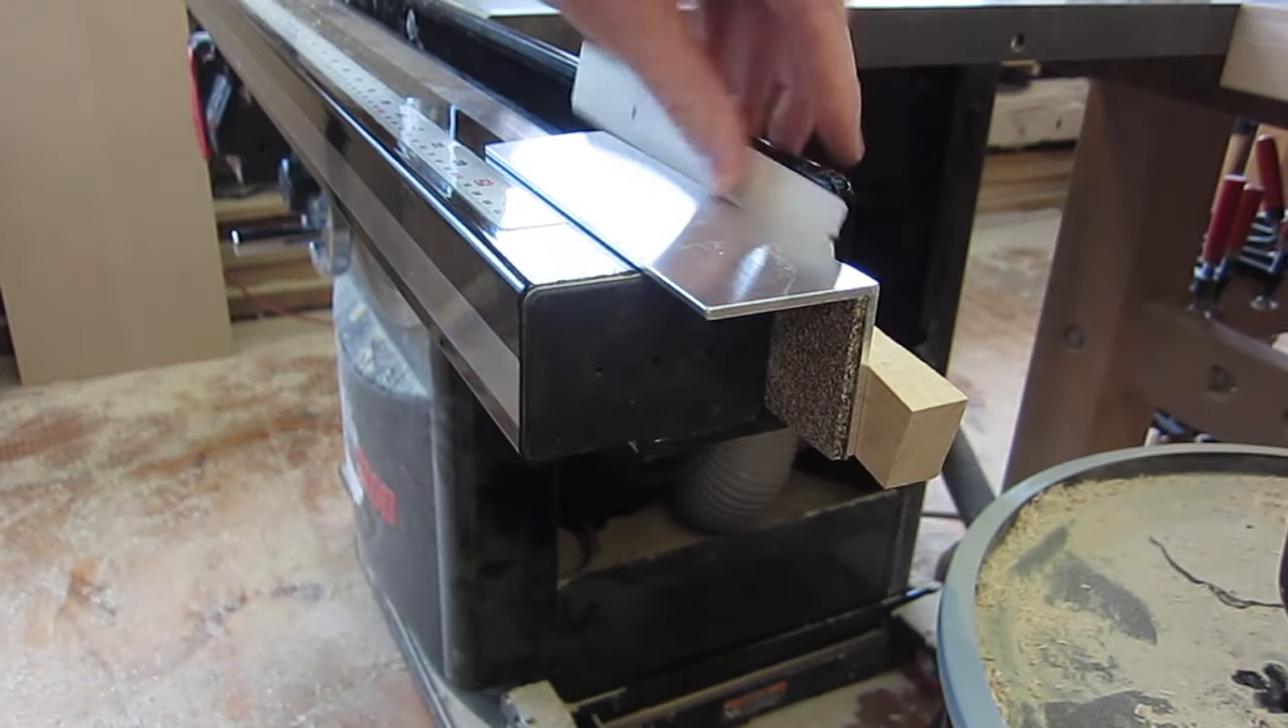I got my aluminum bracket with the cork wedged in here.